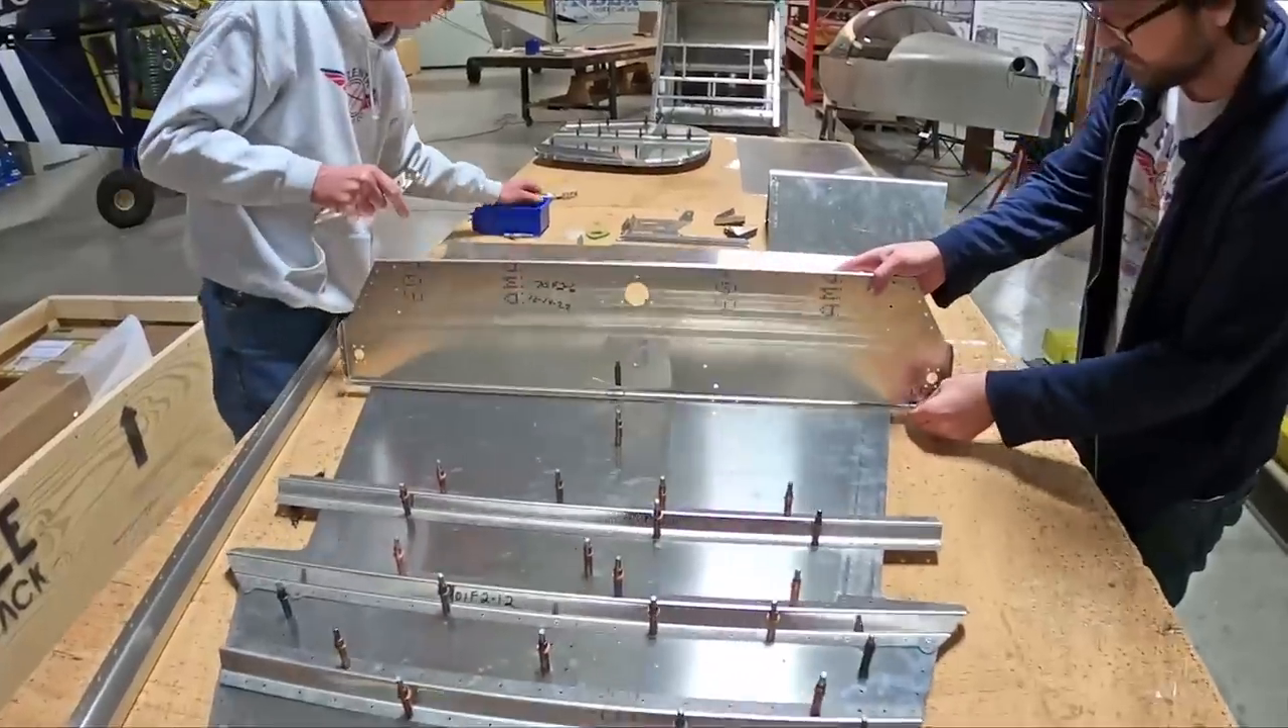Okay so so we've got the stiffeners on now we're going to look at the seat front channel sitting here but before we put it in quite yet we're going to add a couple angles to it as stiffeners.